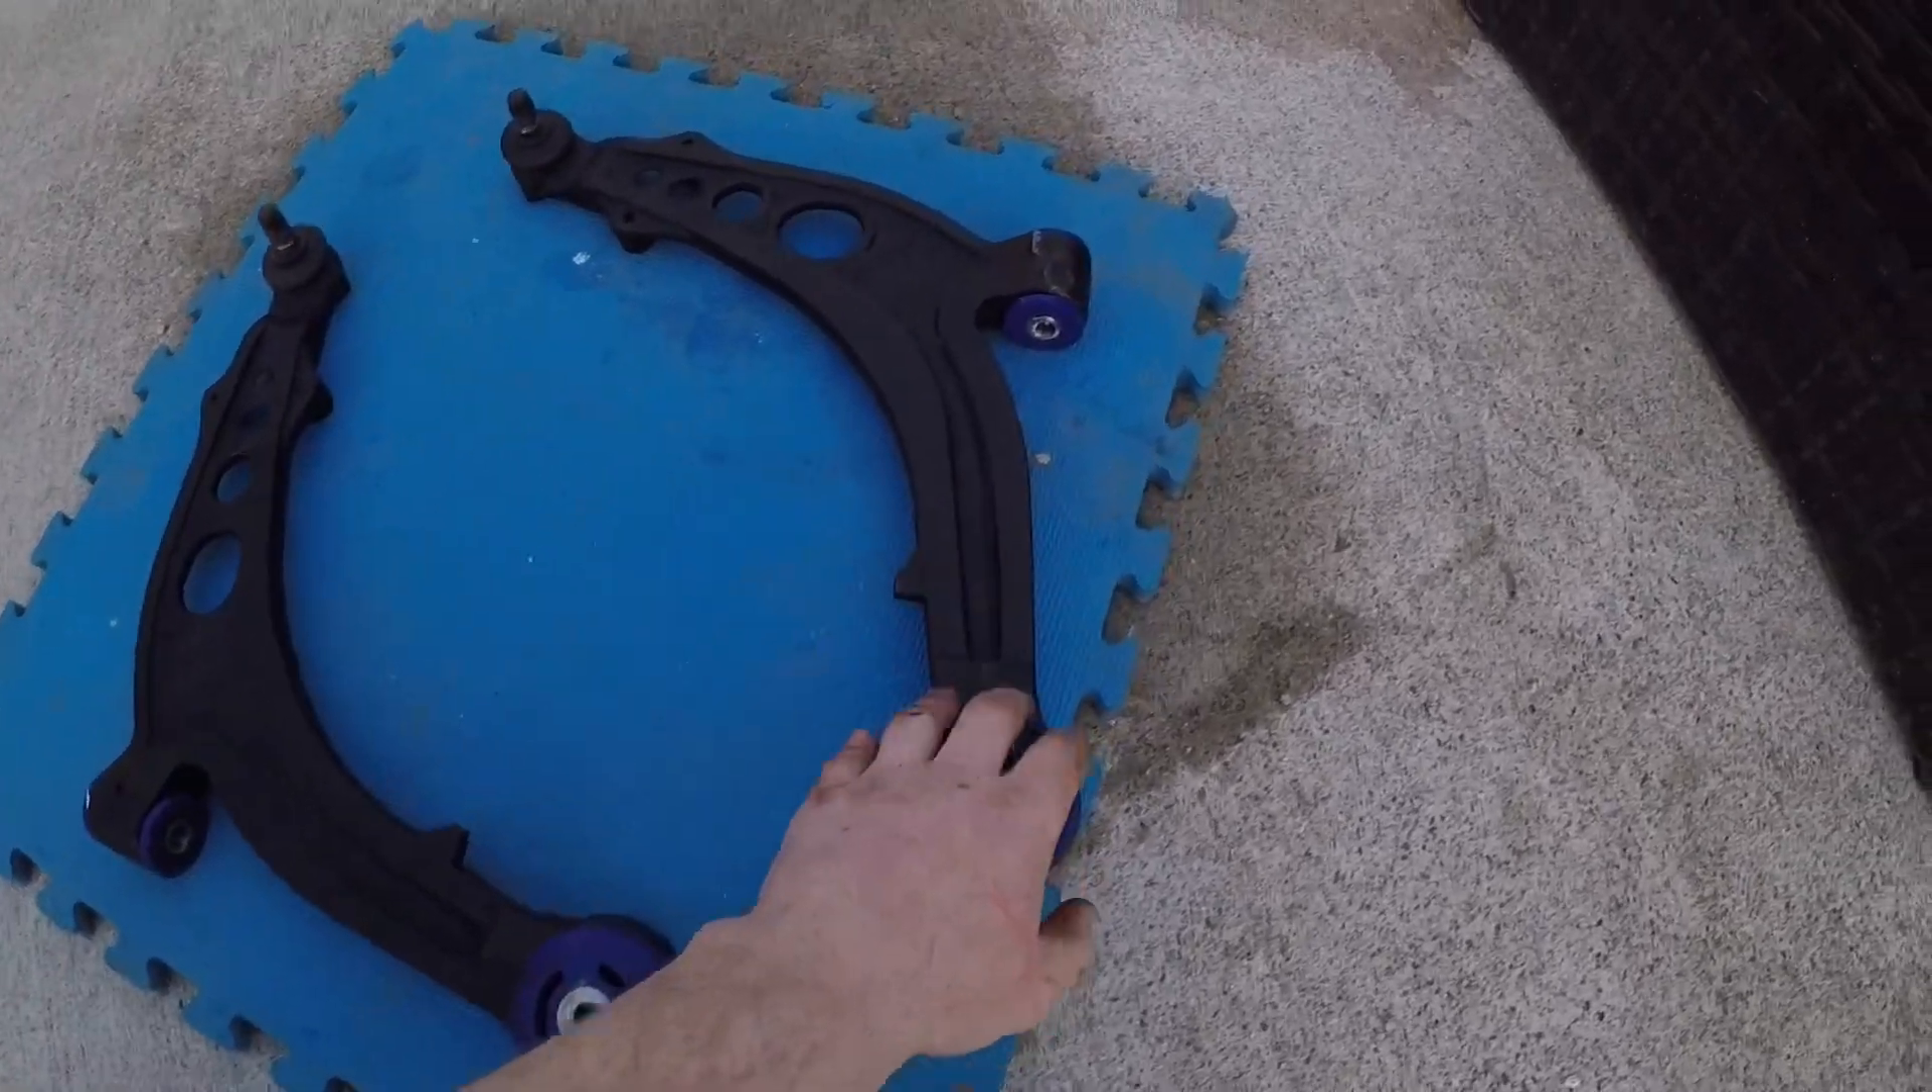All bushes done we've got all collars fitted.